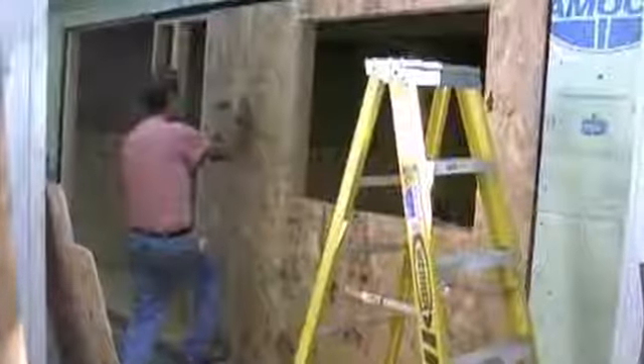Once the framing was done, I was able to add half-inch sheathing.